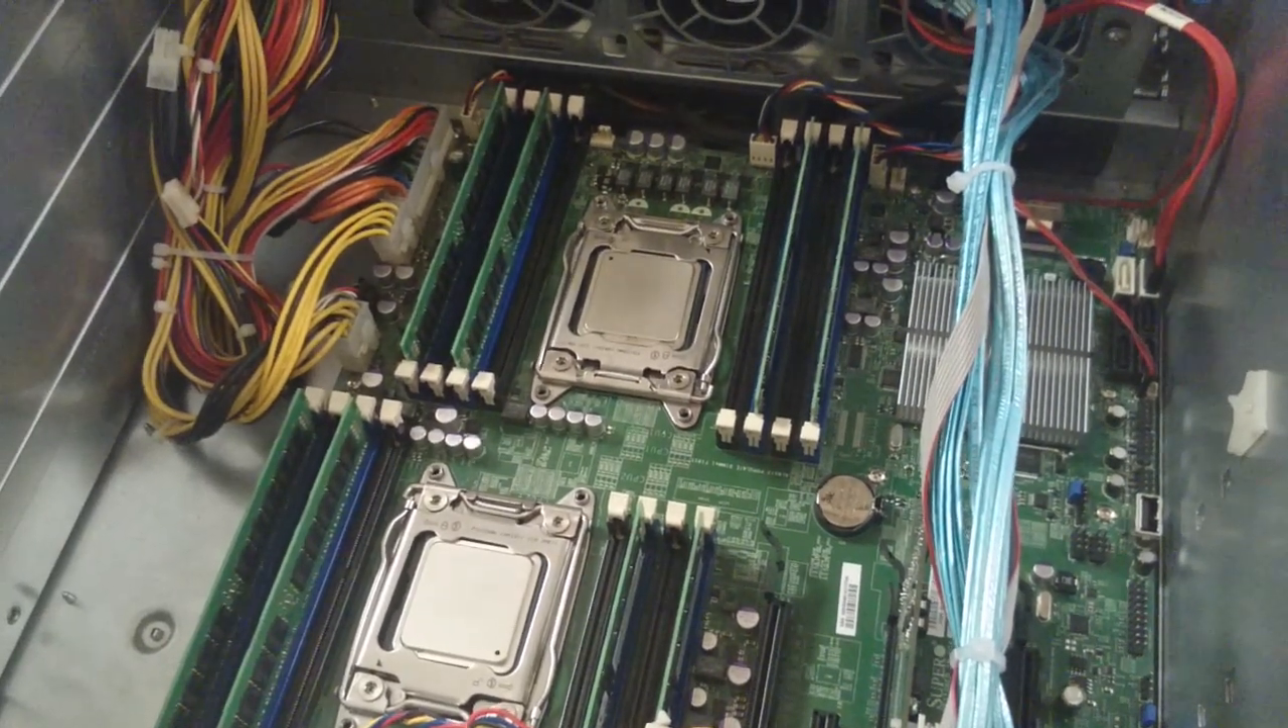These two CPUs are now completely locked.